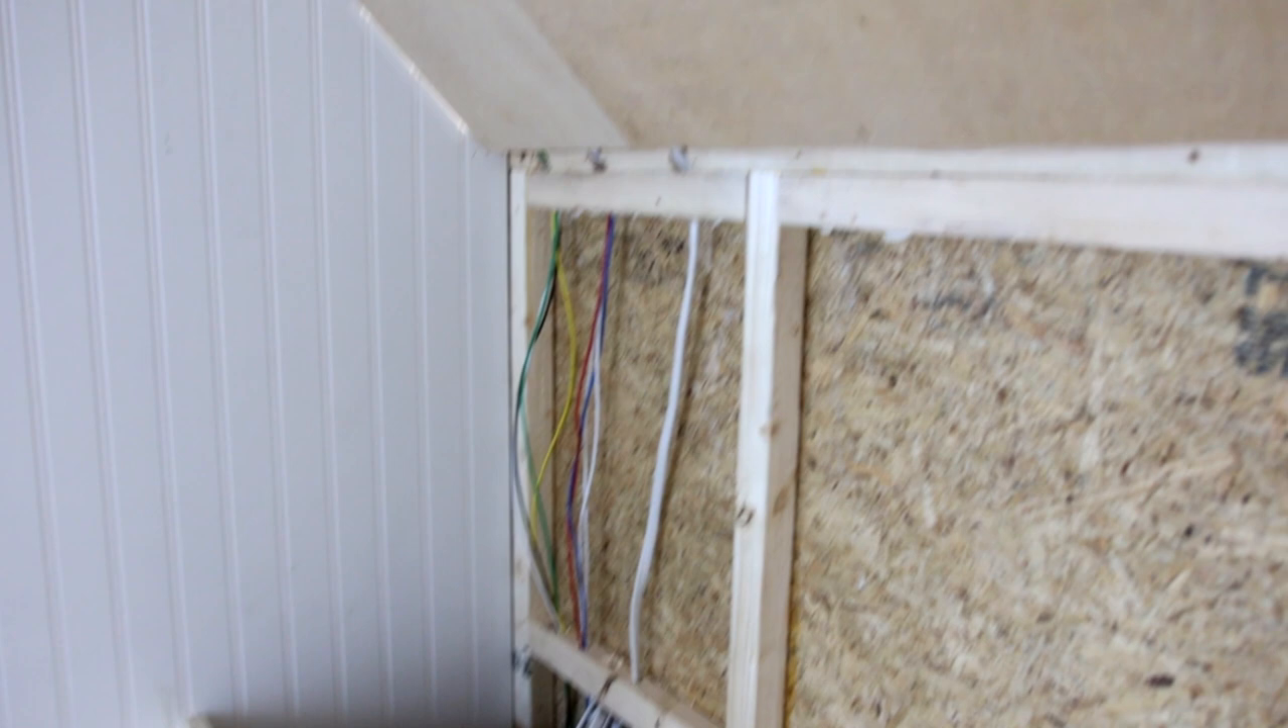See if you can kind of tell all those, um, I put in some bracing up here to help hold the cabinets that we're going to build.